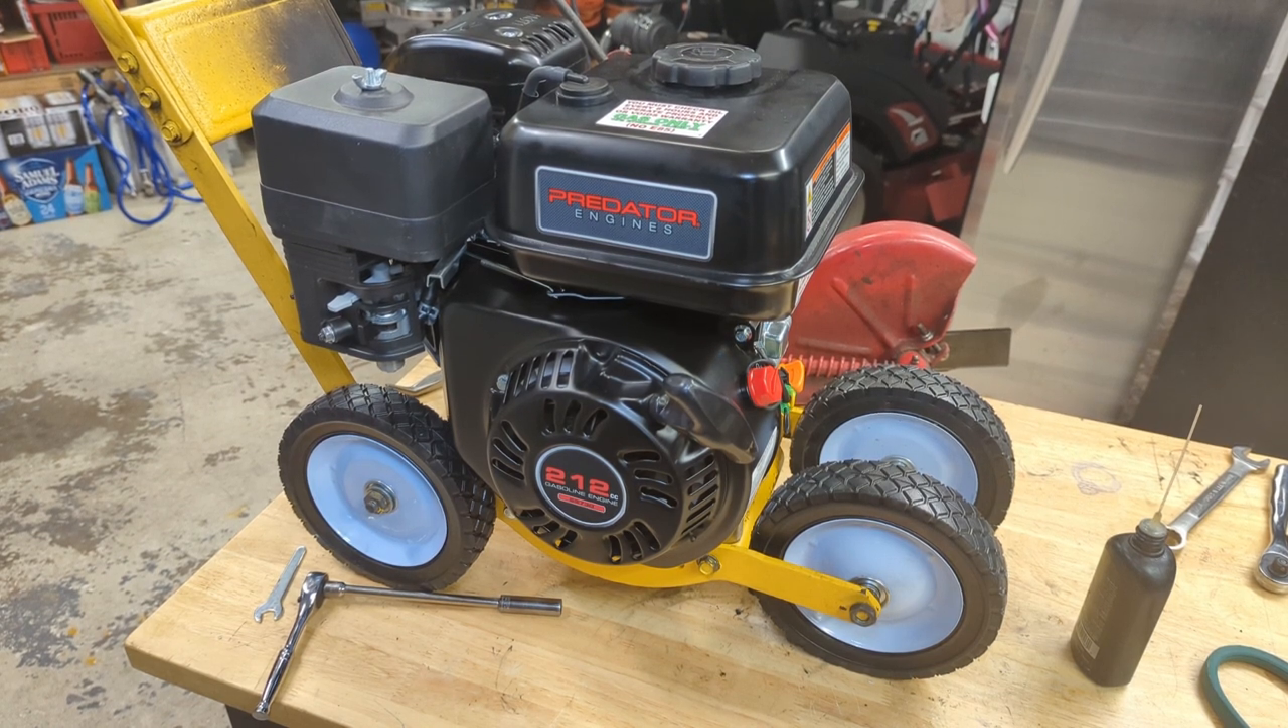We got an upgraded air cleaner installed.